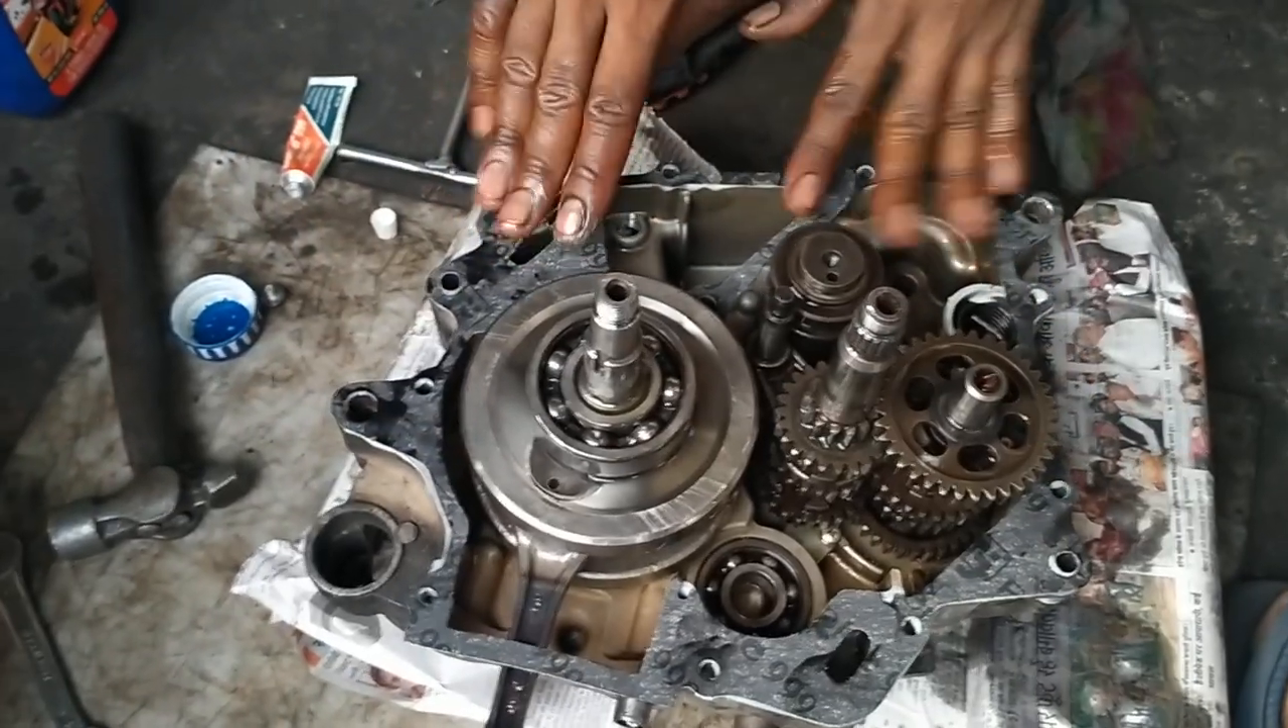यह देखिए पैकिंग काफी अच्छी तरीके से लग चुका है।